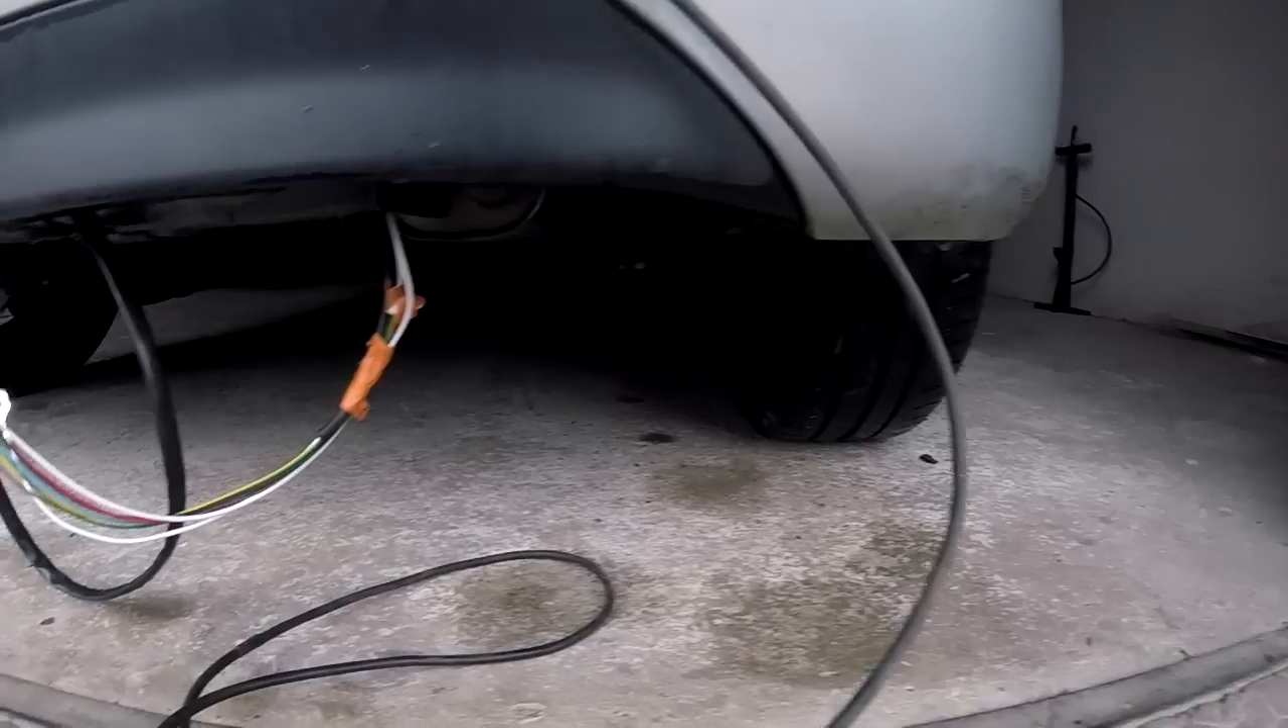Je viens de scotcher les fils du faisceau sur mon câble et maintenant j'ai plus qu'à tirer.